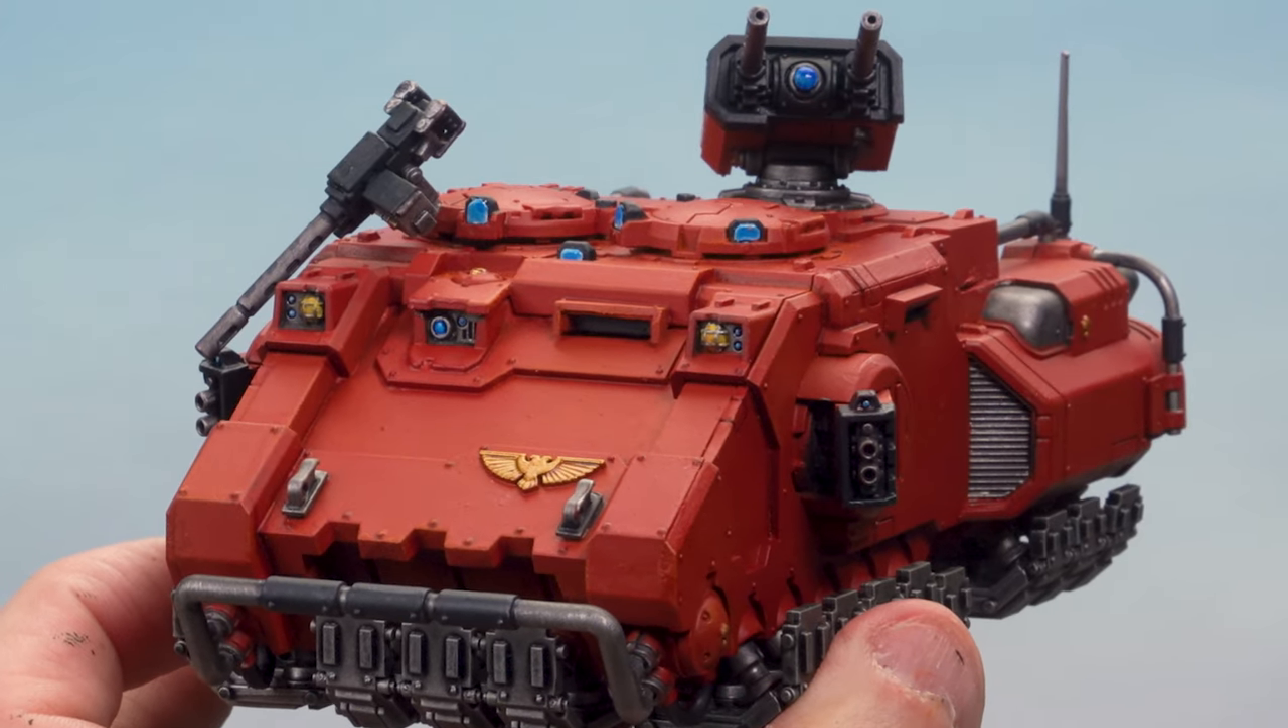There we go our model is assembled and our Impulsor is almost battle ready.